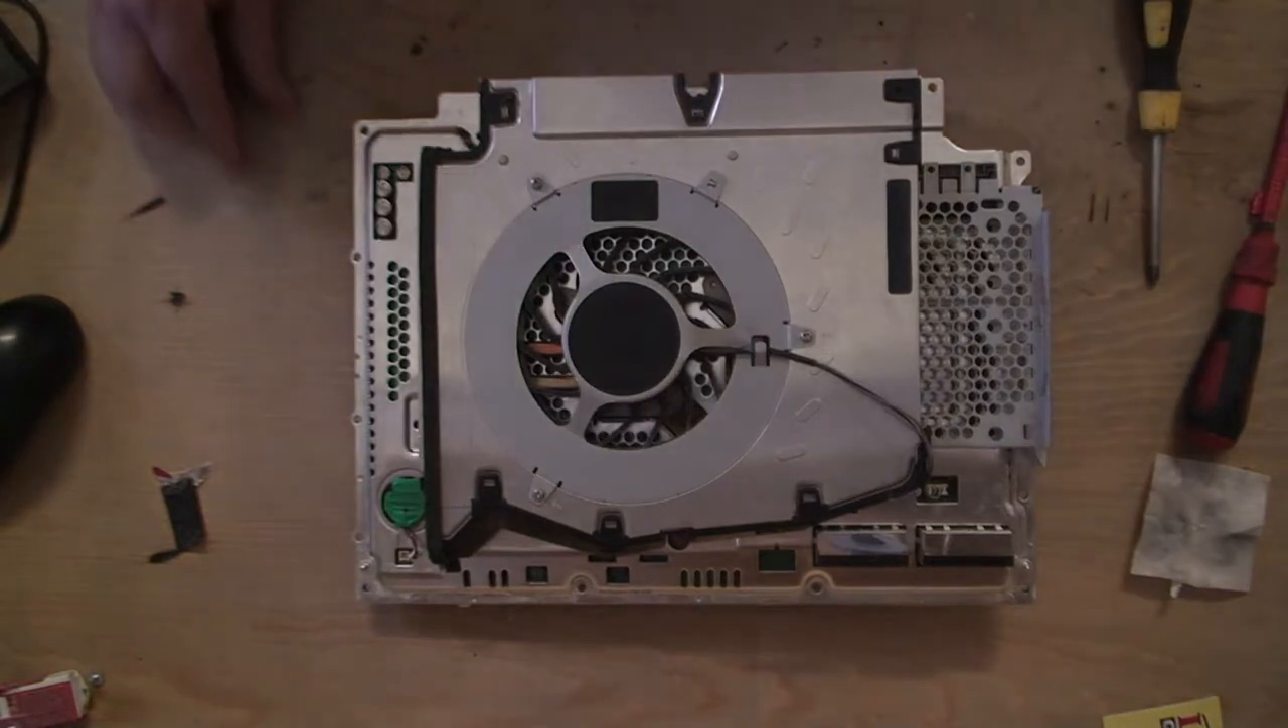Now, the fan's in.